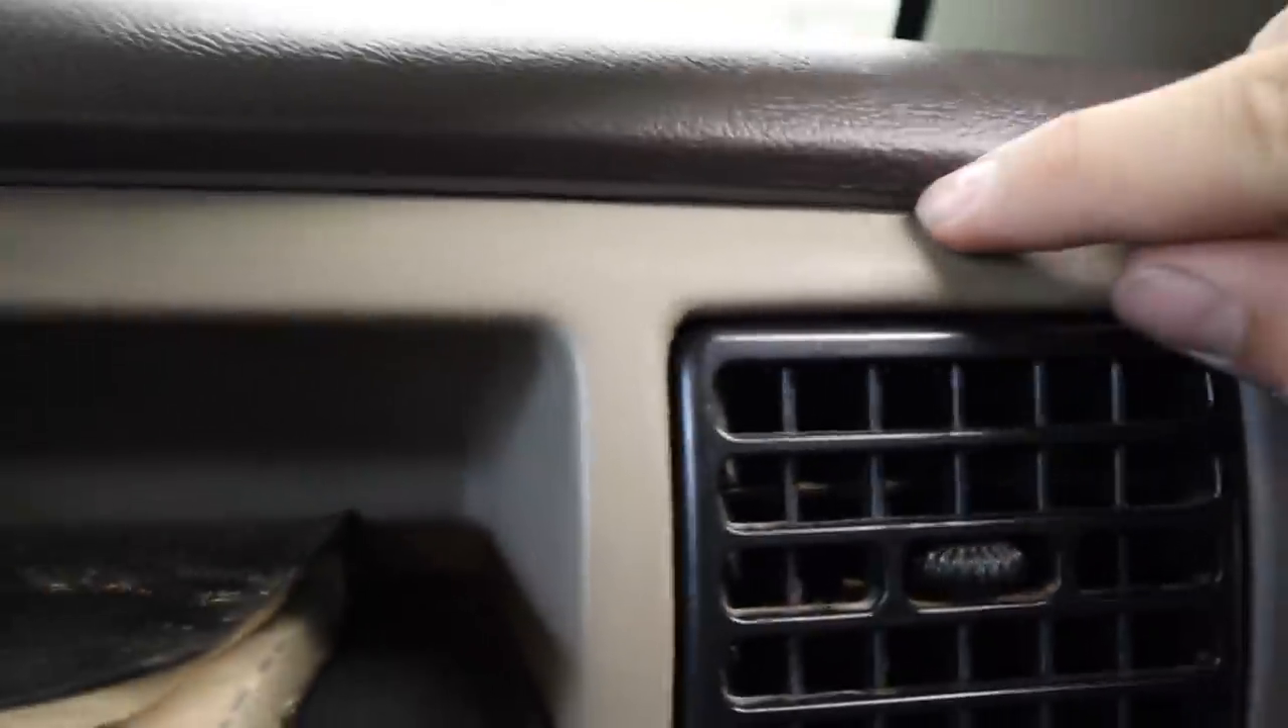It's snug now and this dash cap is really well fitted like there's like no weird gaps or no weird like holes or anything like around the dash that's like bad or ugly or just nasty.